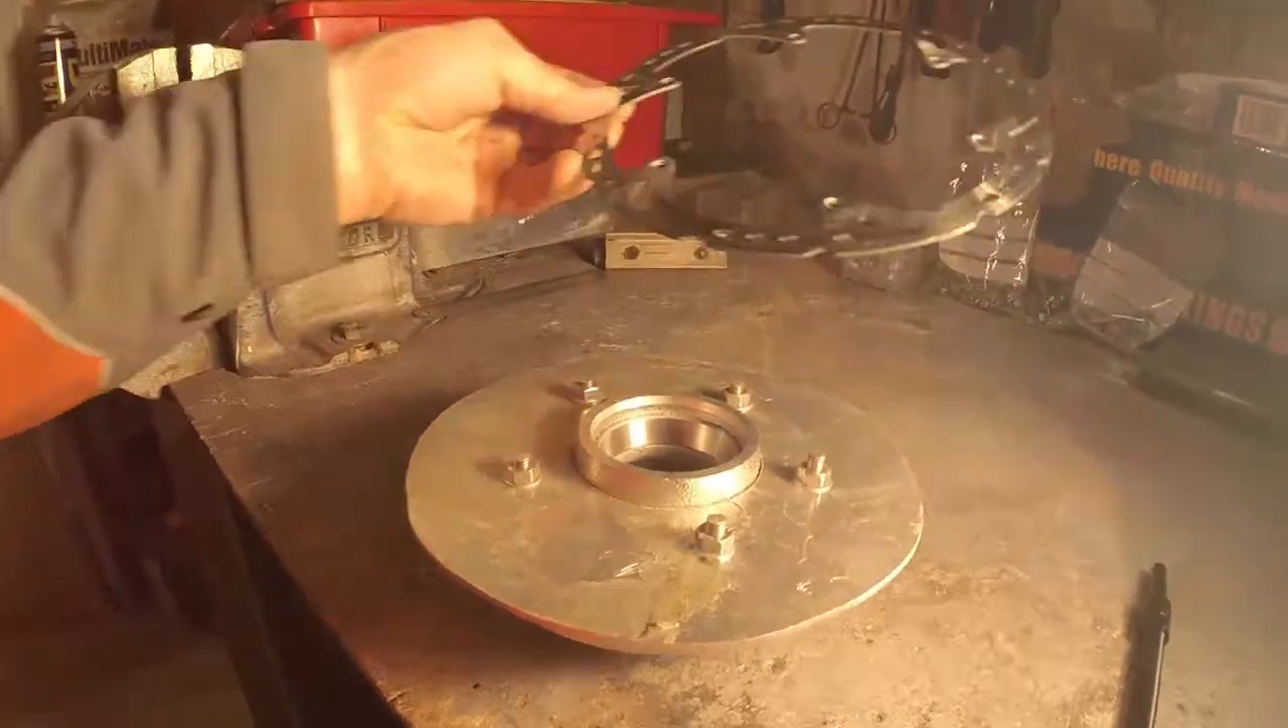So here's the hub with my new rotor hub mounted.